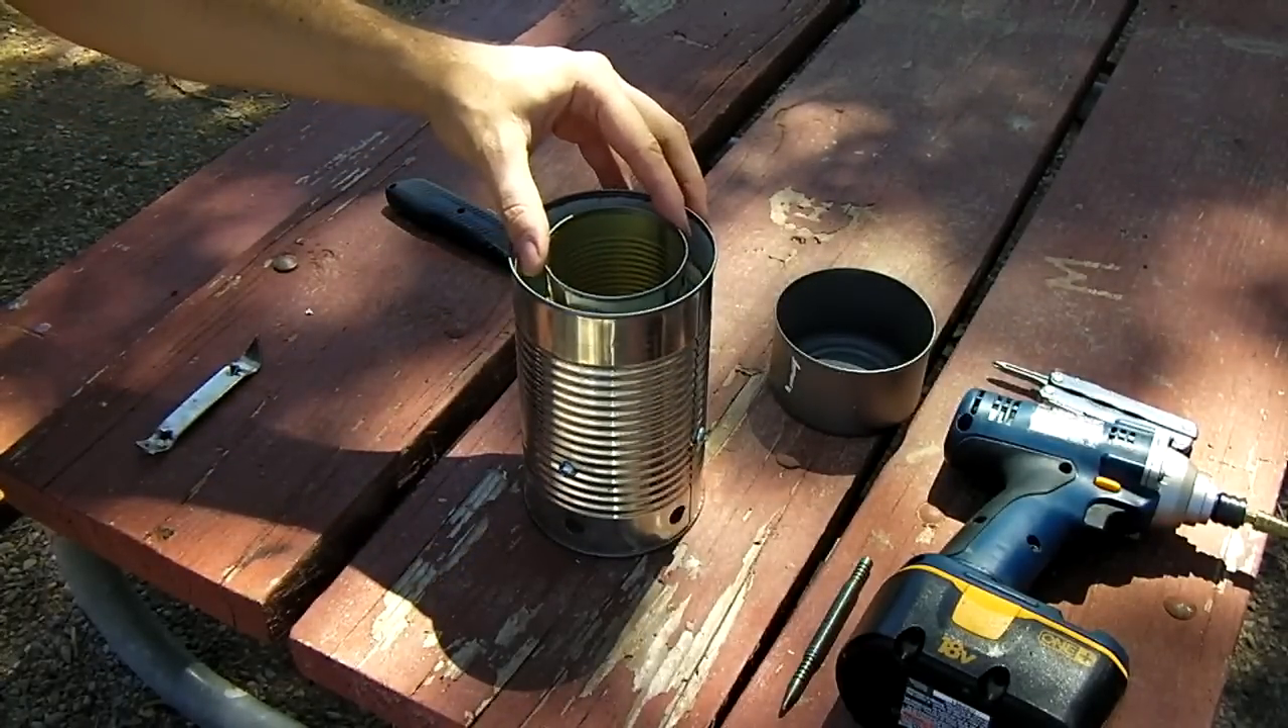Check to see if your can sits down inside. Perfect.